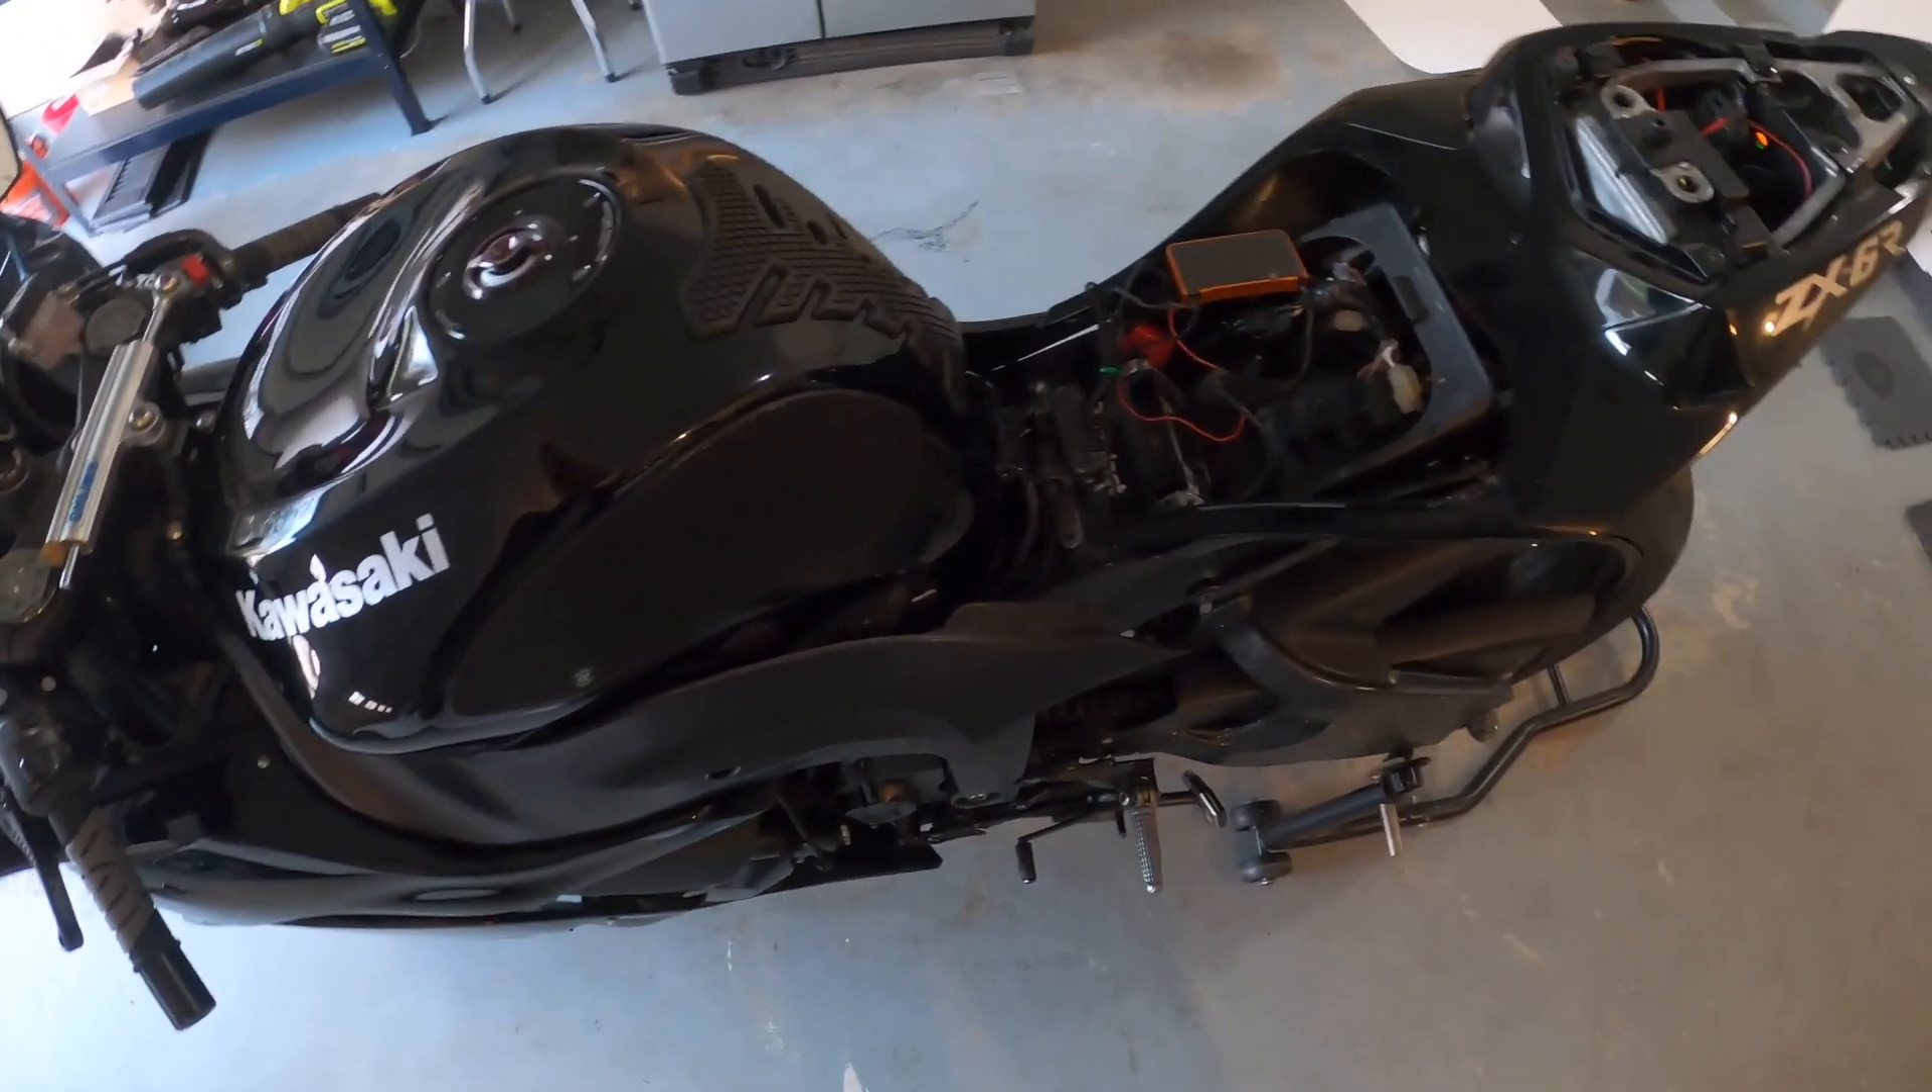I got everything buttoned up except for the seat and the side trim pieces.